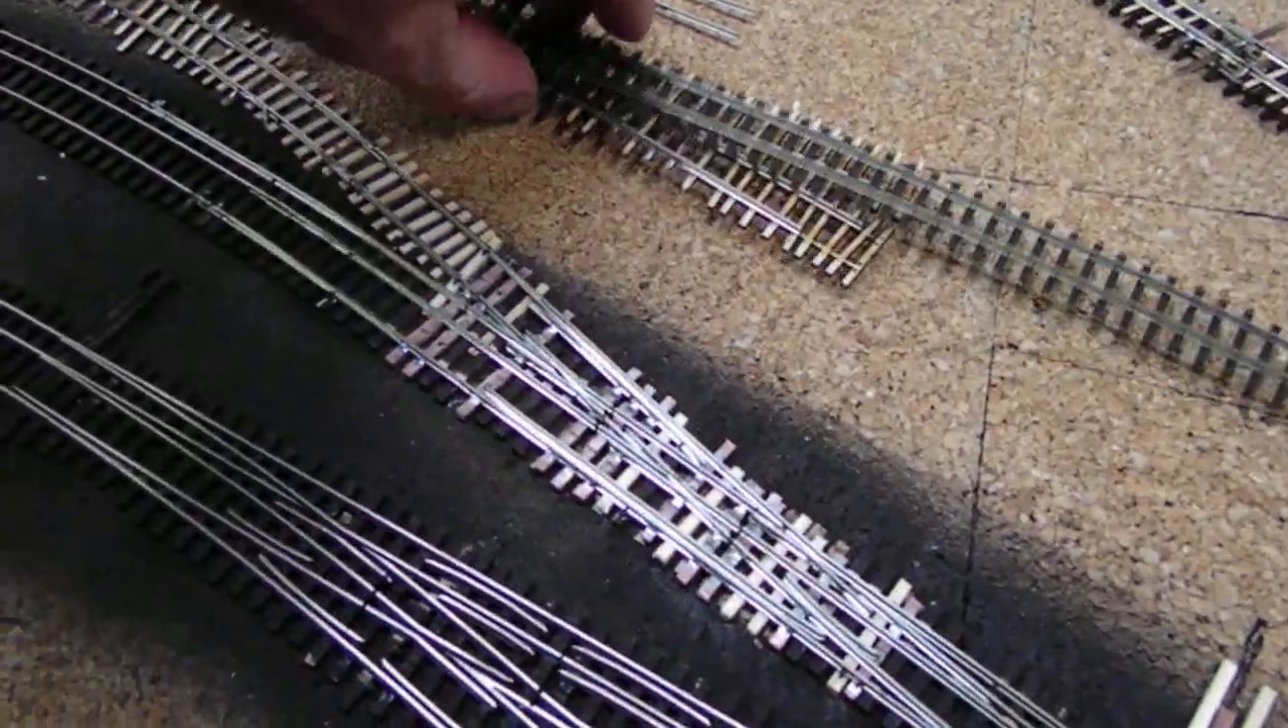I do have this trackage laid right in here and these are two number four turnouts.